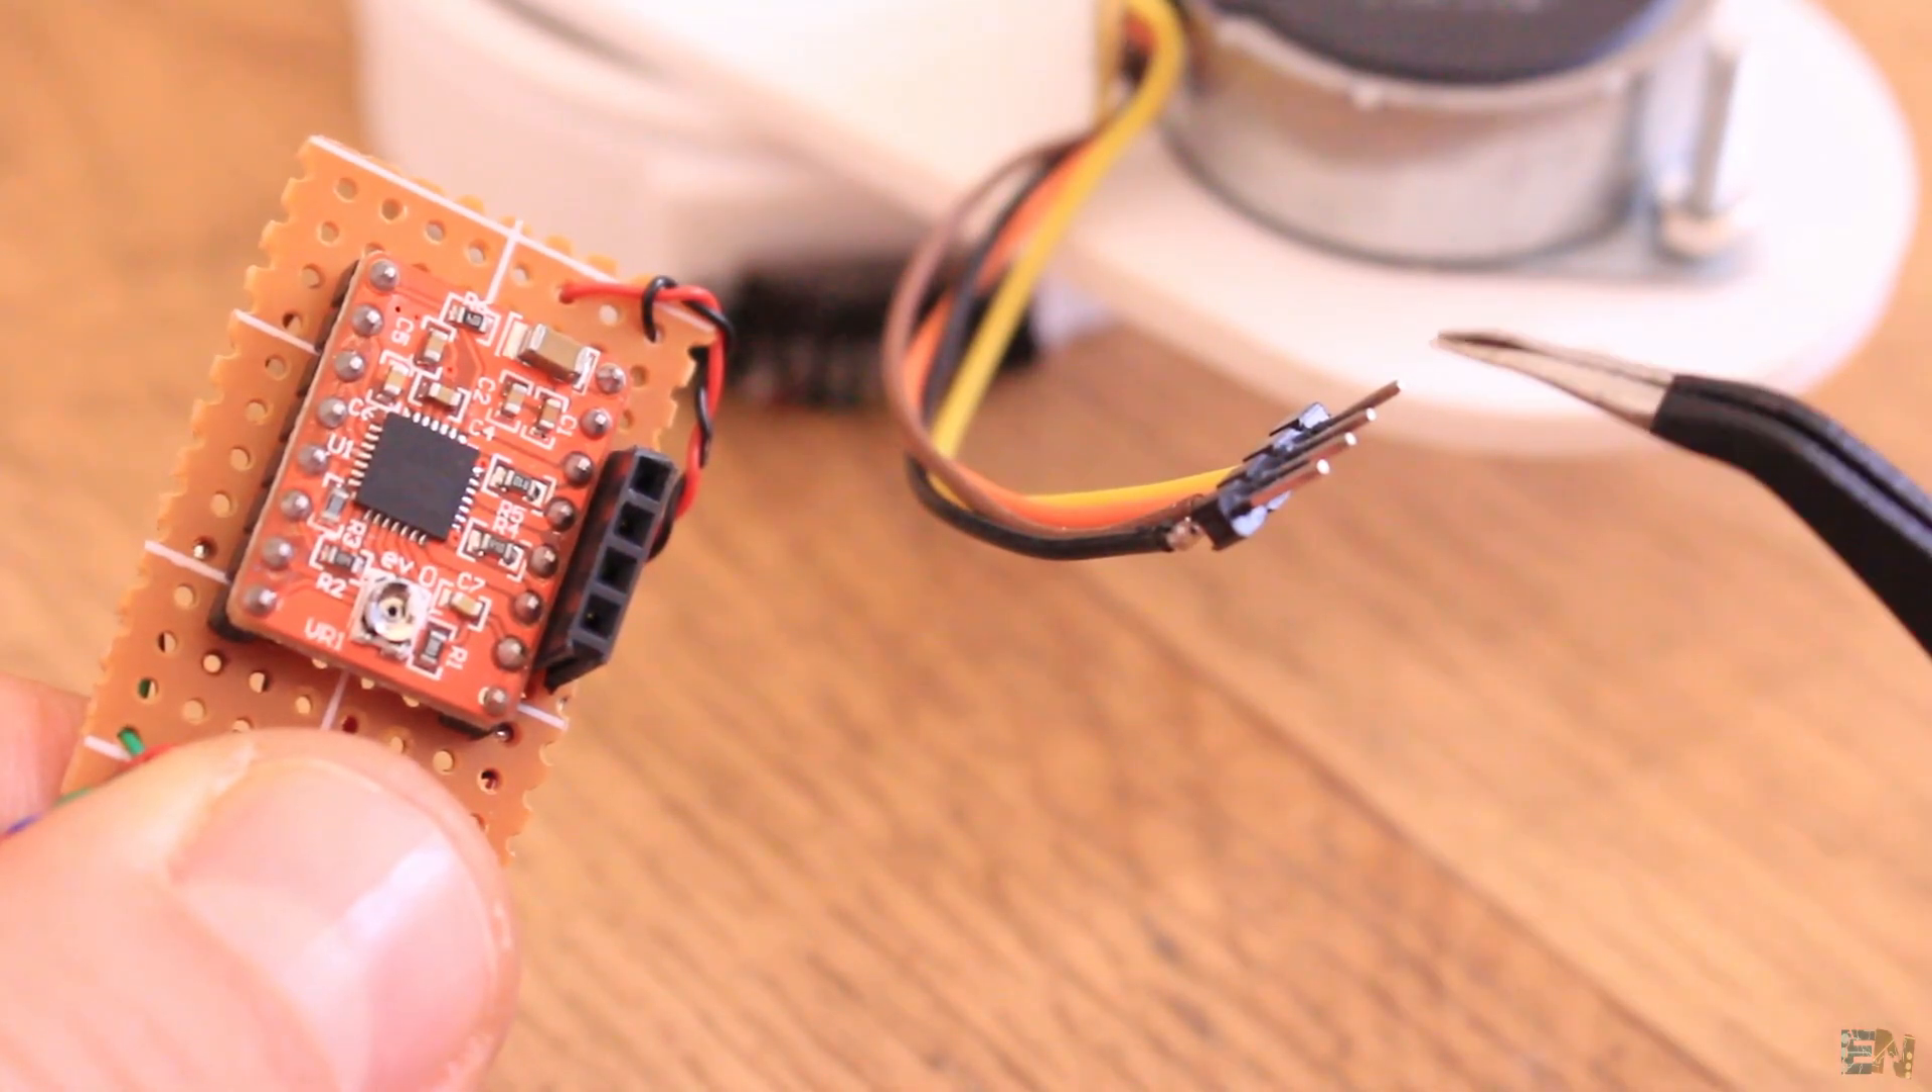Ok, so now we have the driver in place and also some female pins for the step motor.